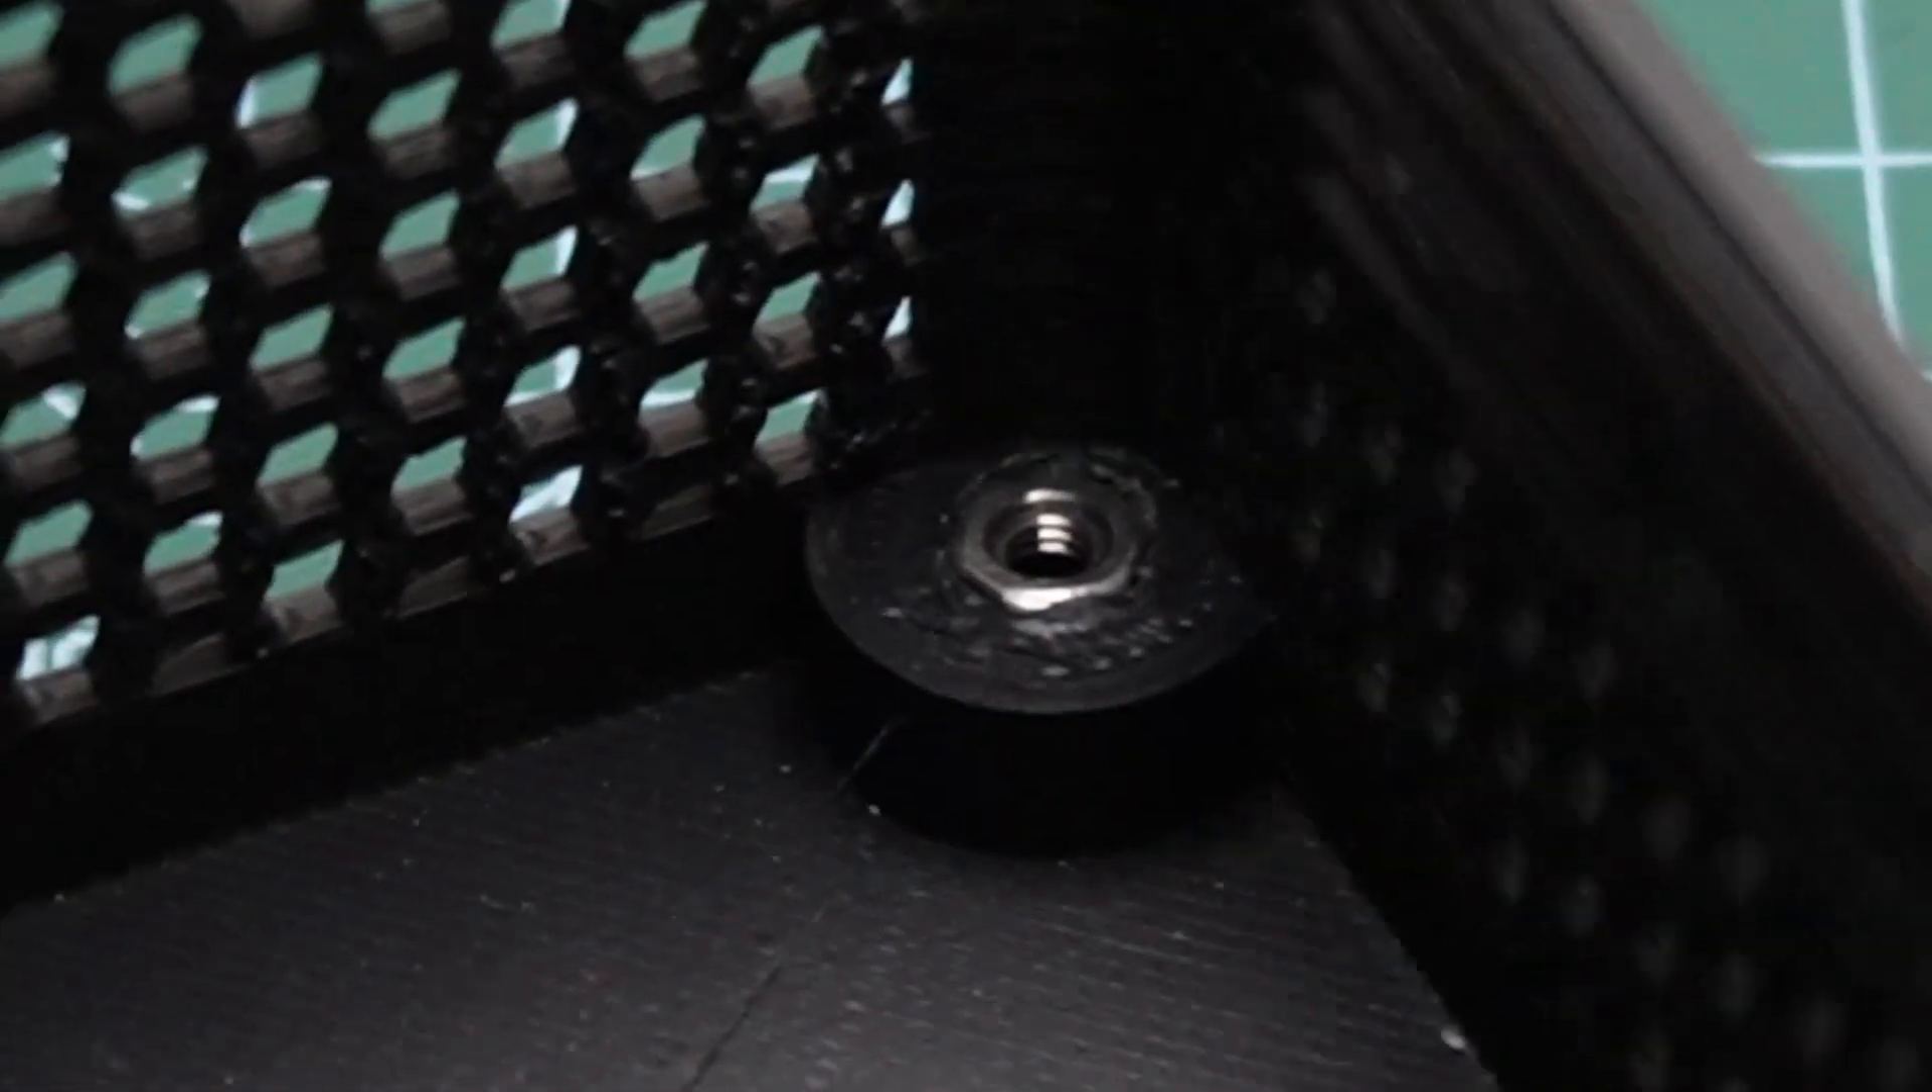Since I didn't have M3 inserts, I used the nuts that came with the carrier board and they work perfectly.